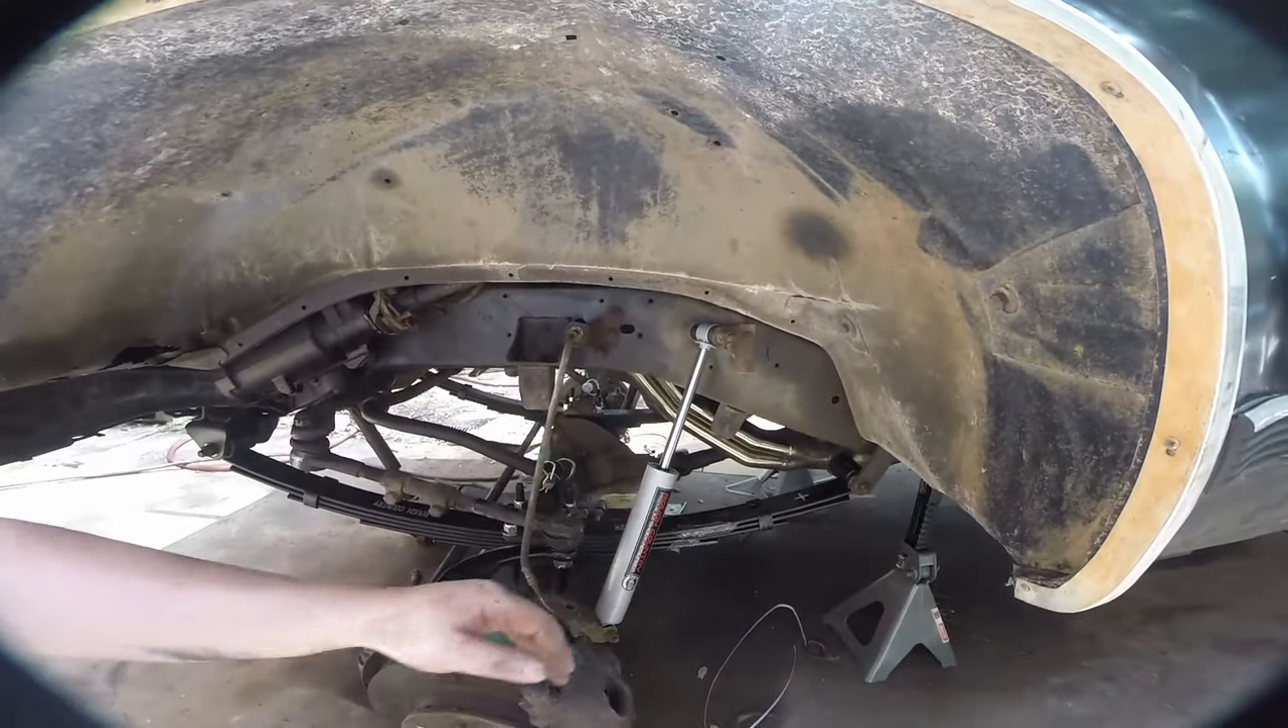Okay so the shocks are in.